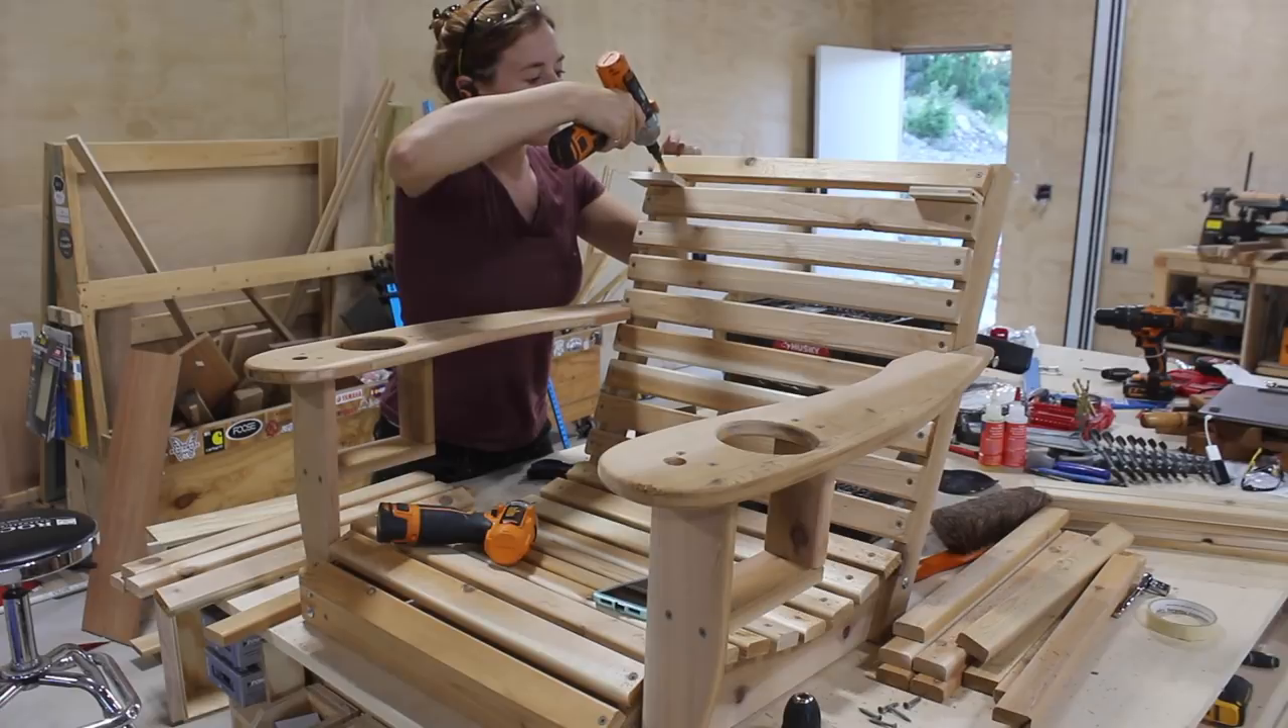Once all of the slats on the bottom were attached, I repeated the process for the back of the swing.